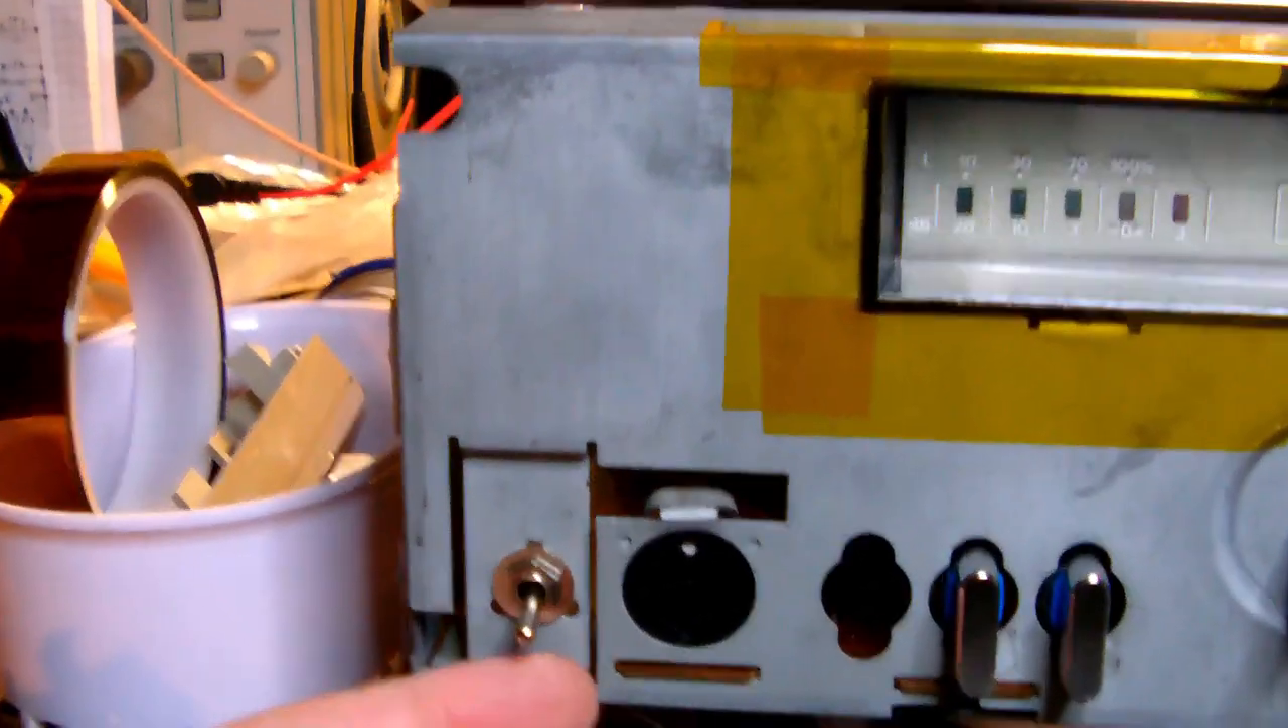I also fitted the new on -off switch.